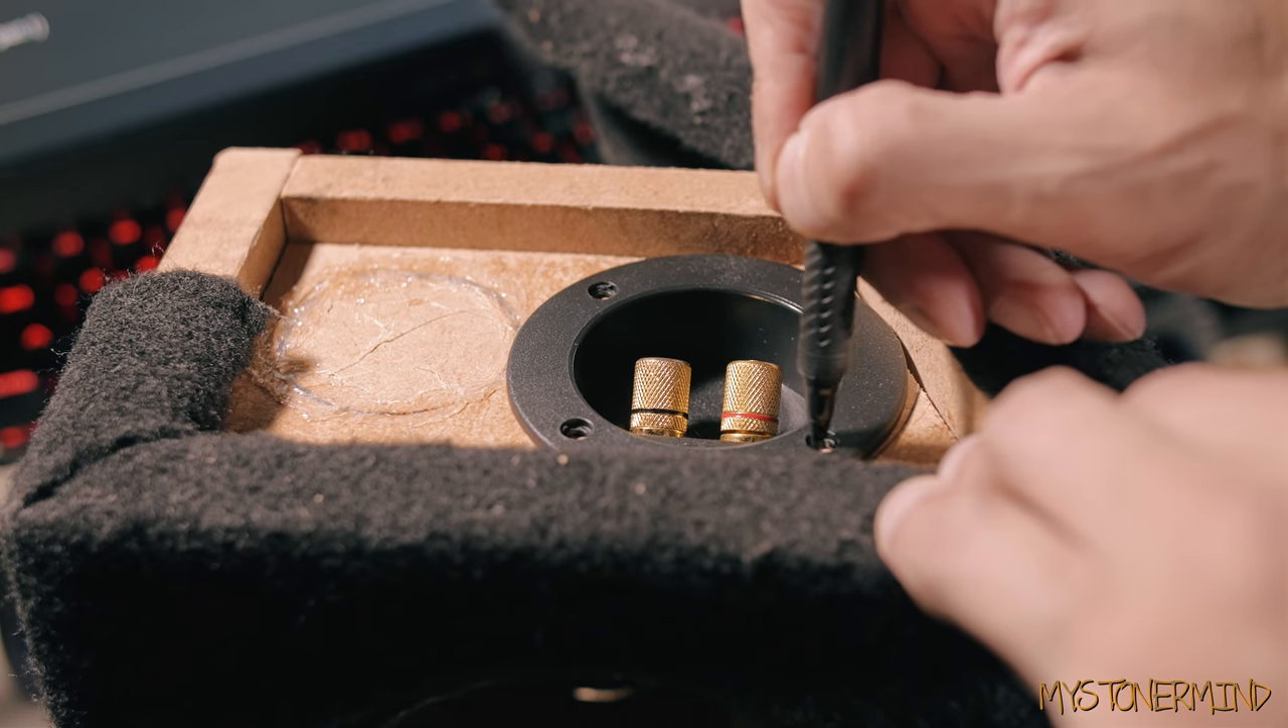And there we have the hole that I've made for the speaker terminal, which will fit just like this. And as you can see, it fits in there nicely.